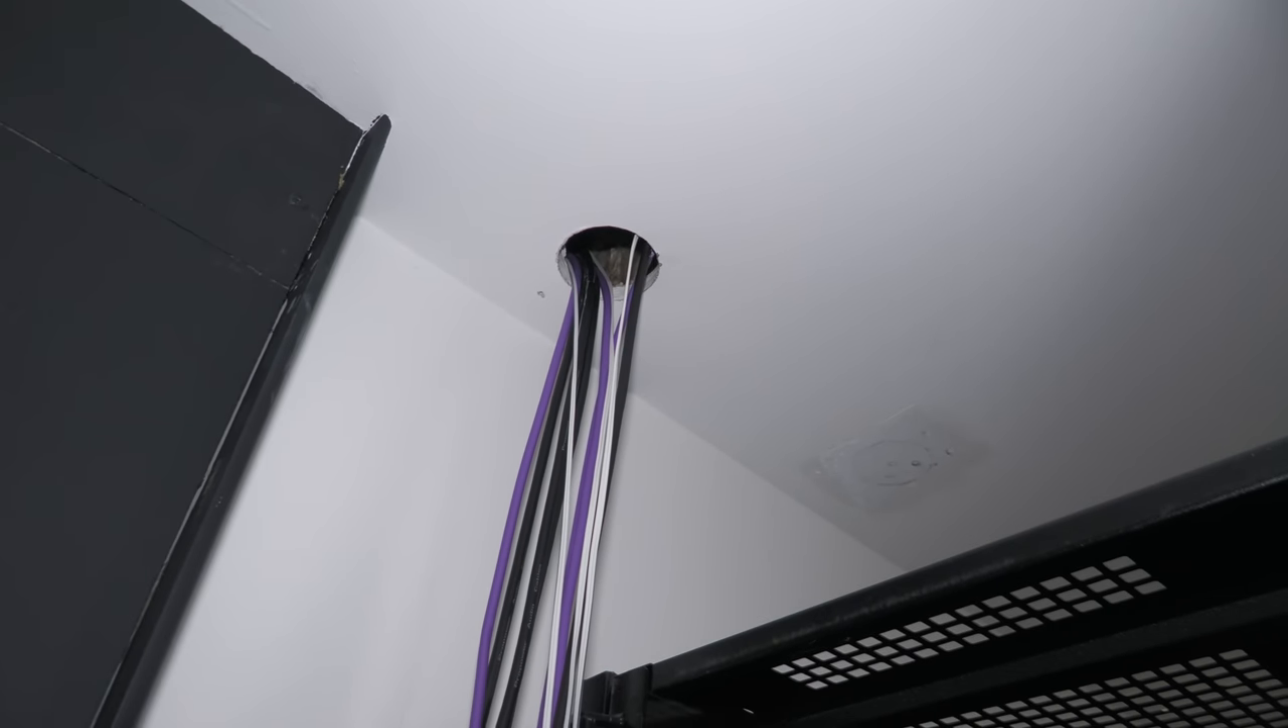And if we go around the back, you'll see that we've now got all the cables coming out the ceiling and that hole's been patched up.